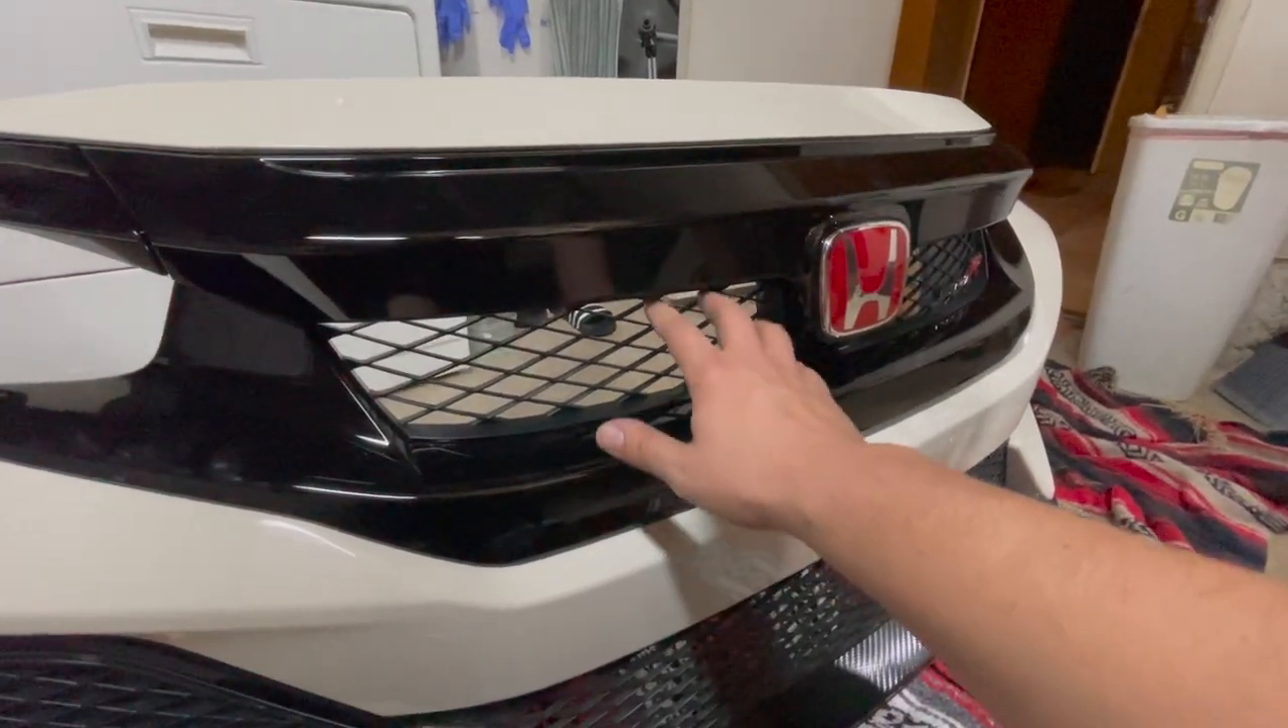All right everyone gone ahead and finished up the installation of the 2020 grill.